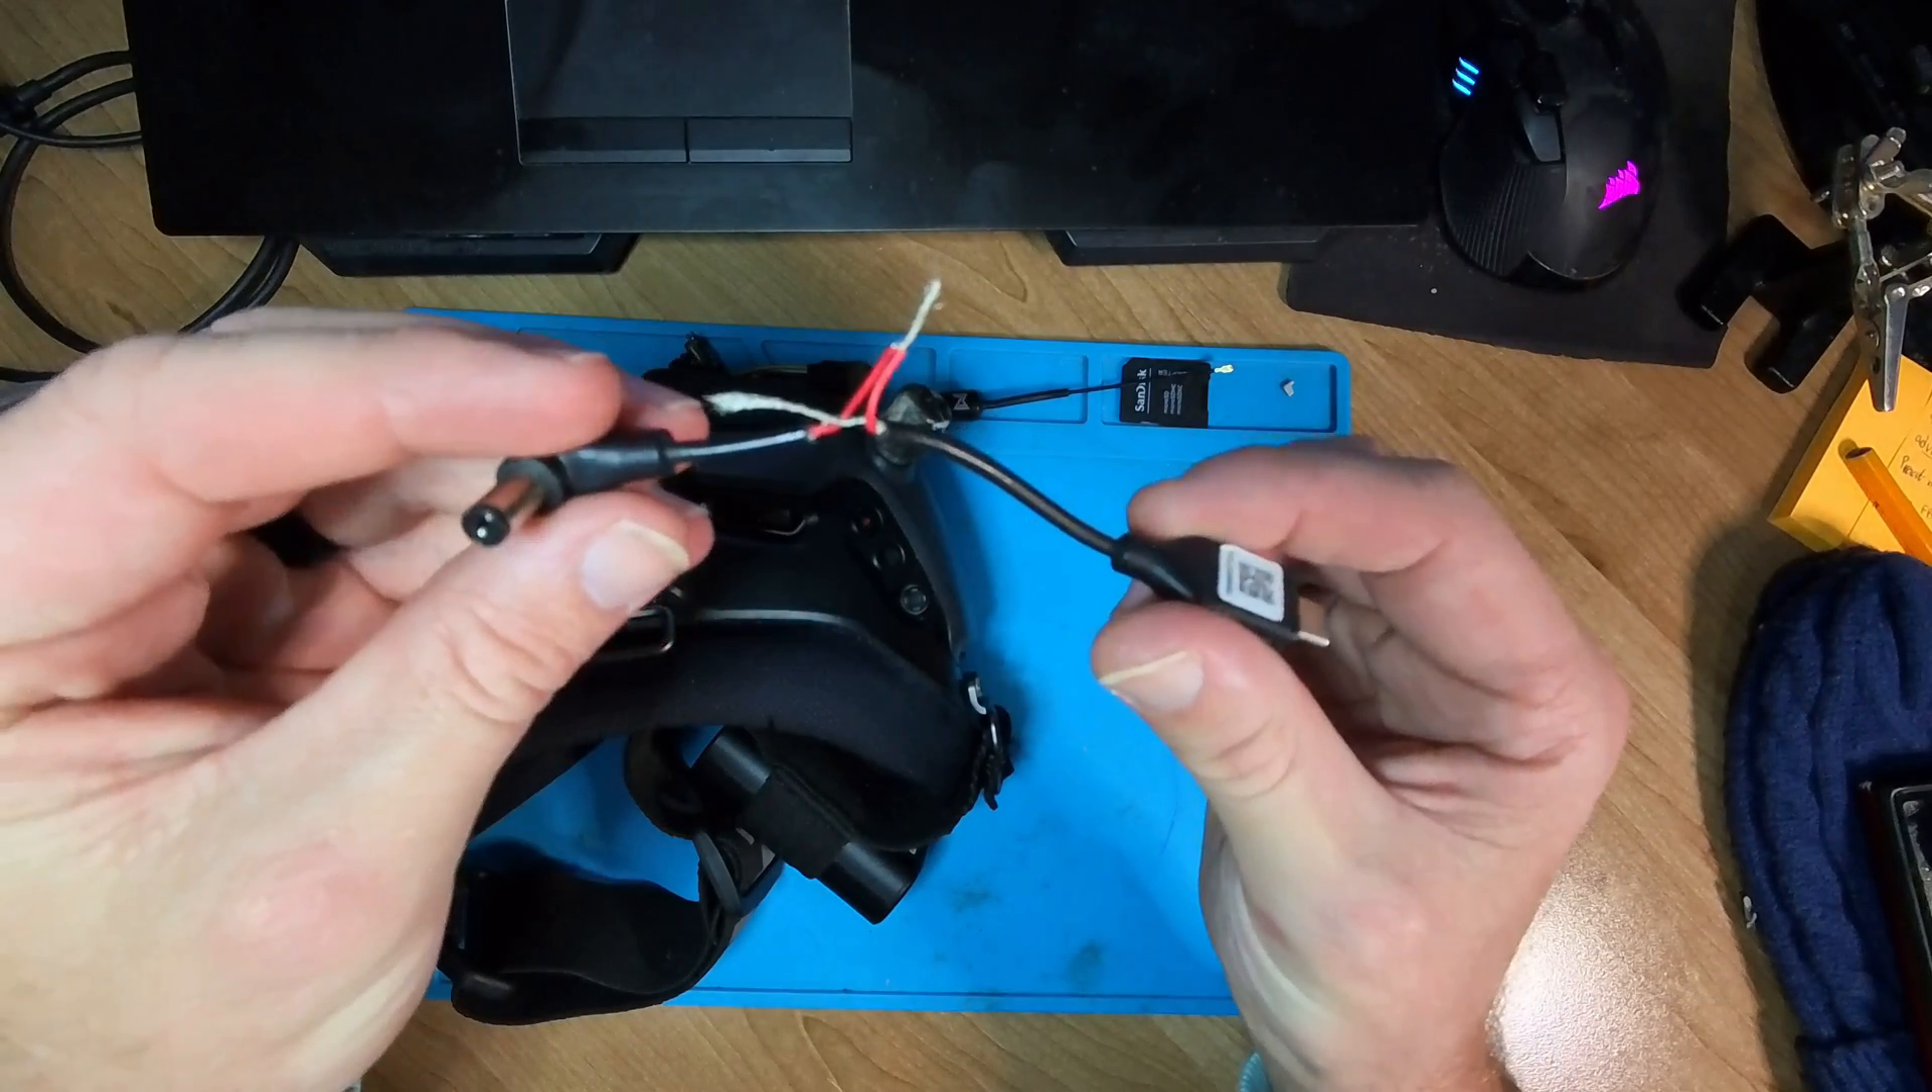As you guys can see in this end, I've already cut the cable and I've just linked it up just to test to see if it's working.